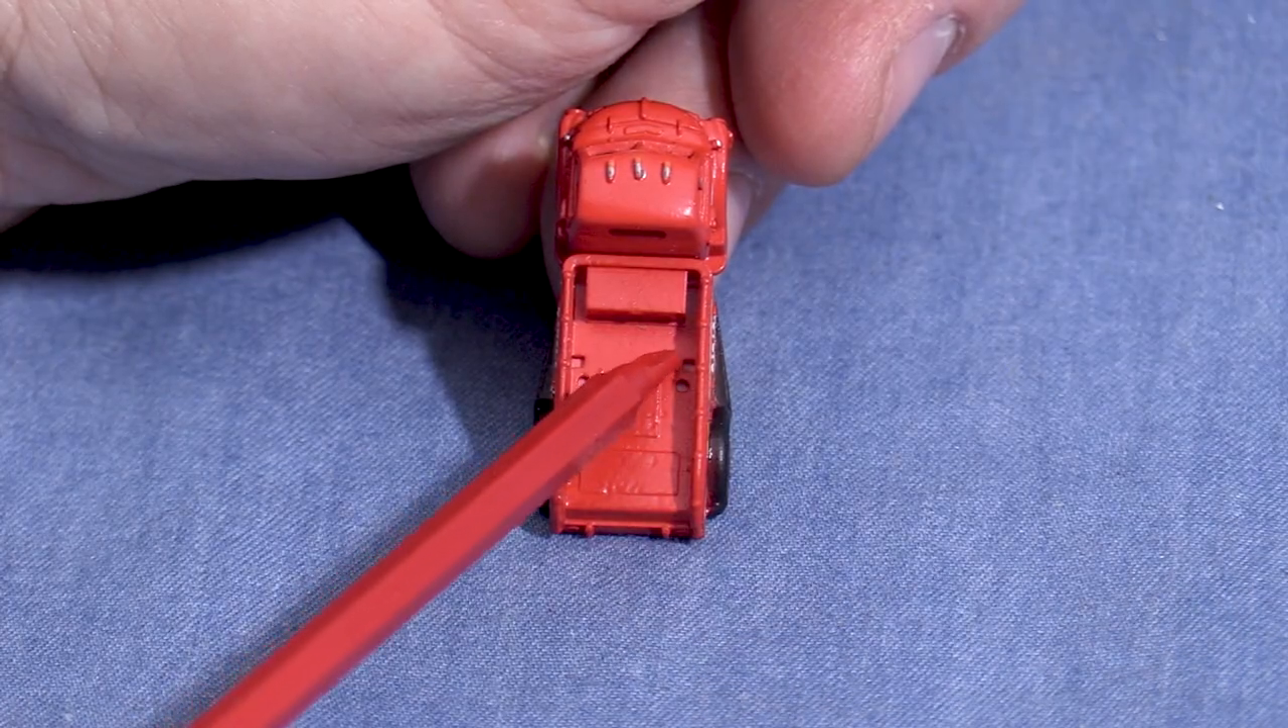Now the basic truck is together.